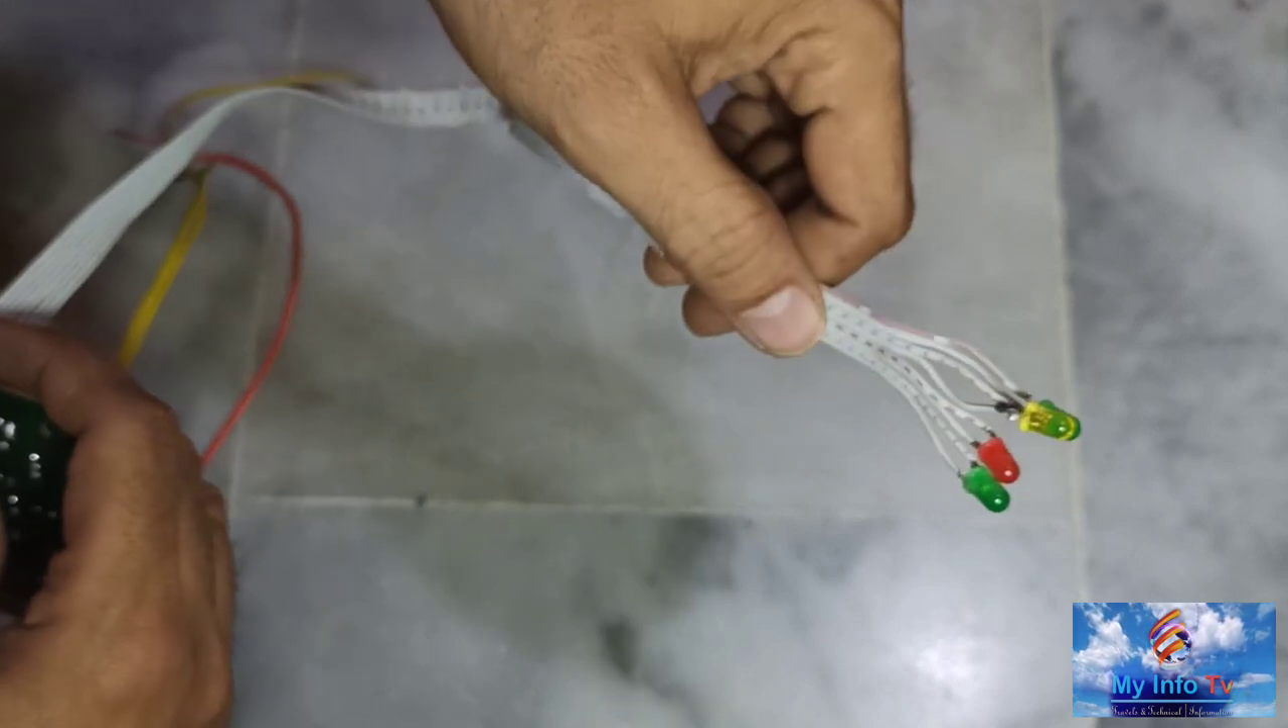یہ ساری لائٹس میں نے ایک الگ وائر میں لگا دی ہیں۔